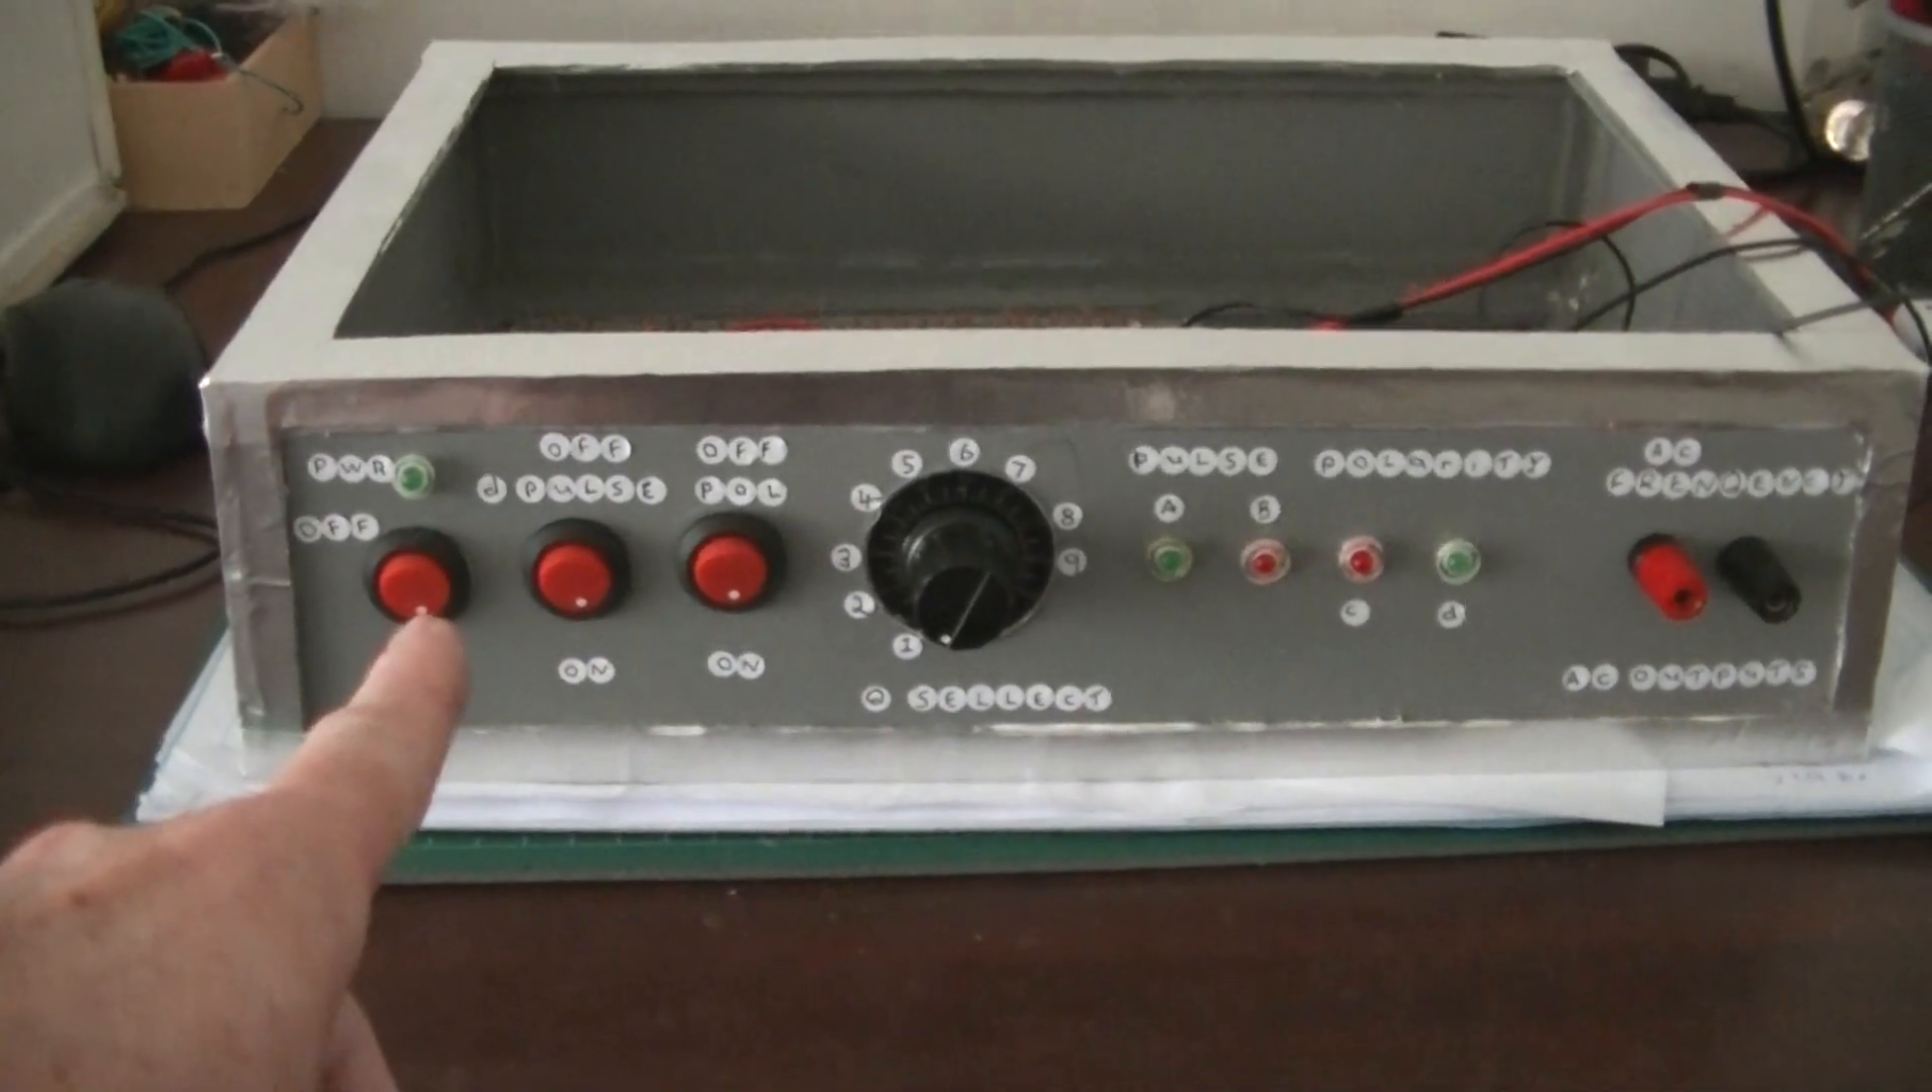Here's my latest creation here, it's nearly finished you see I just got to wire it all up and make the lid for it on the top here.